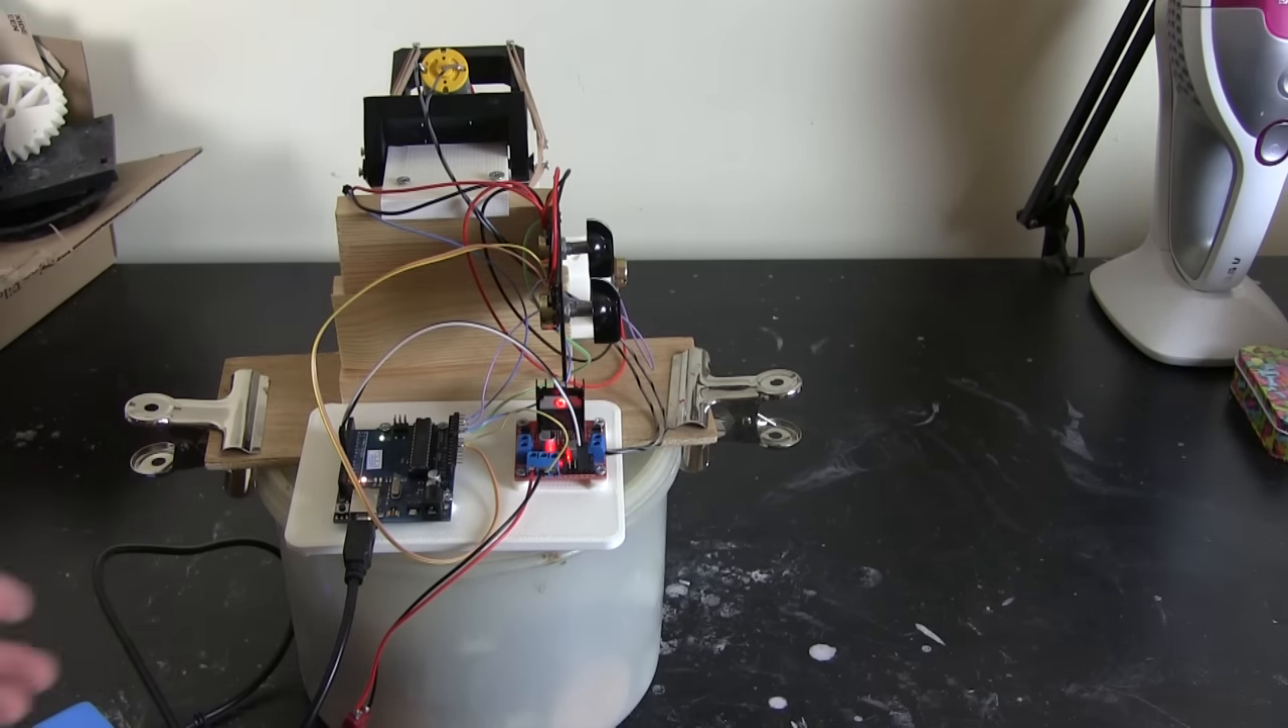I've now added some electronics to the arm so around the back here we've got an Arduino Uno and an L298 motor controller module which can drive the motor through PWM to control the speed of it and the direction.